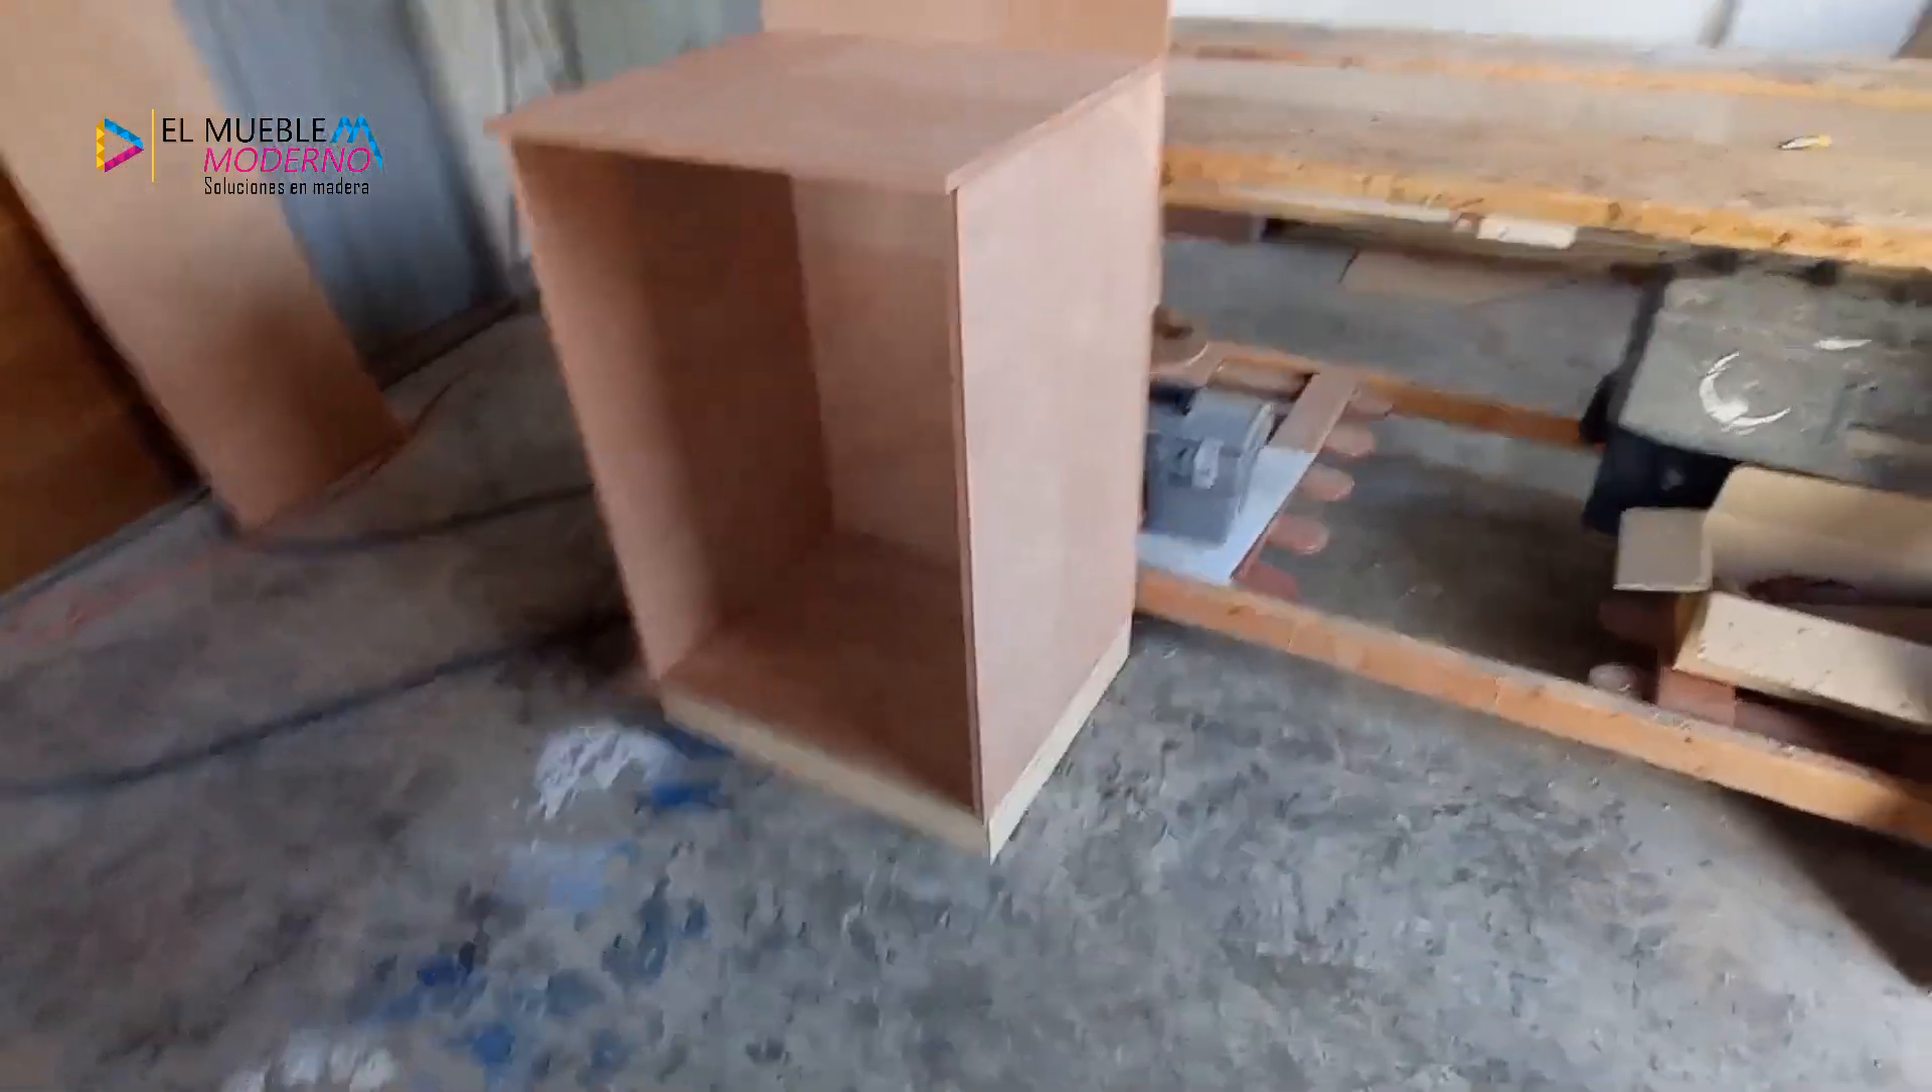Pues bien, tenemos armado ya este módulo del tocador, ya tenemos el claro para poder armar los 5 cajones que vamos a poner aquí.